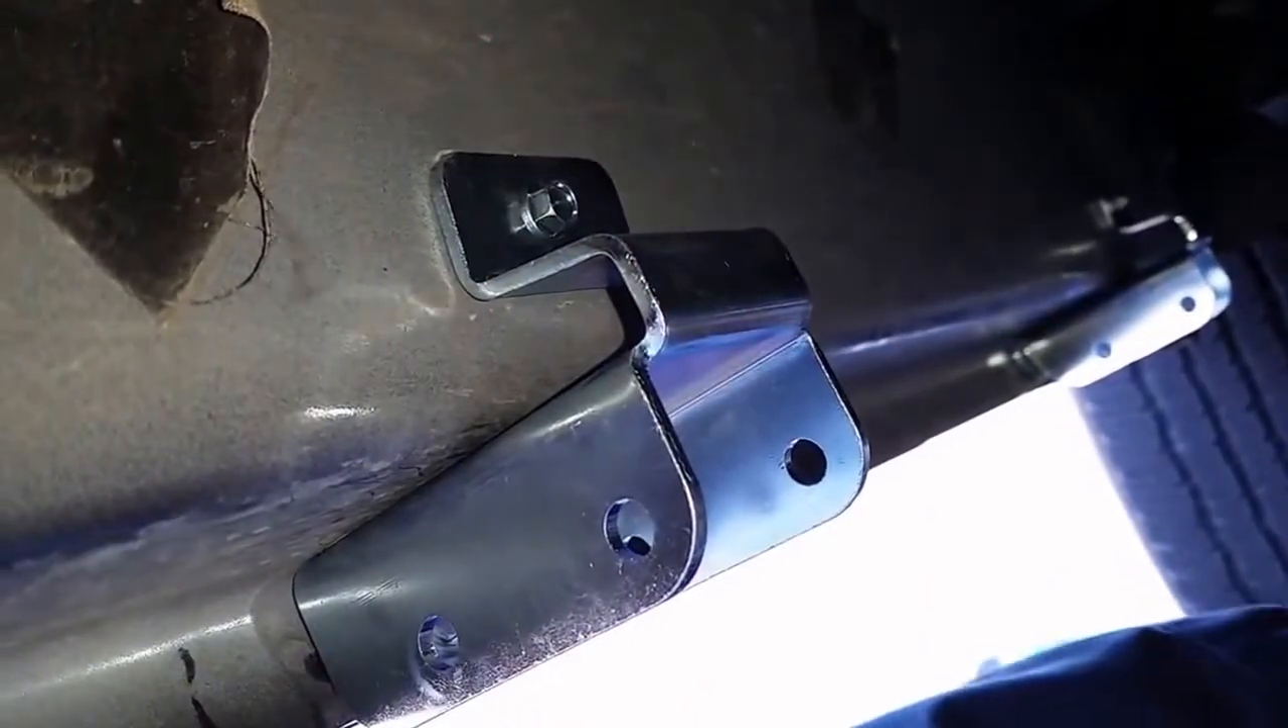Okay now we have our brackets here with our sheet metal screw installed.